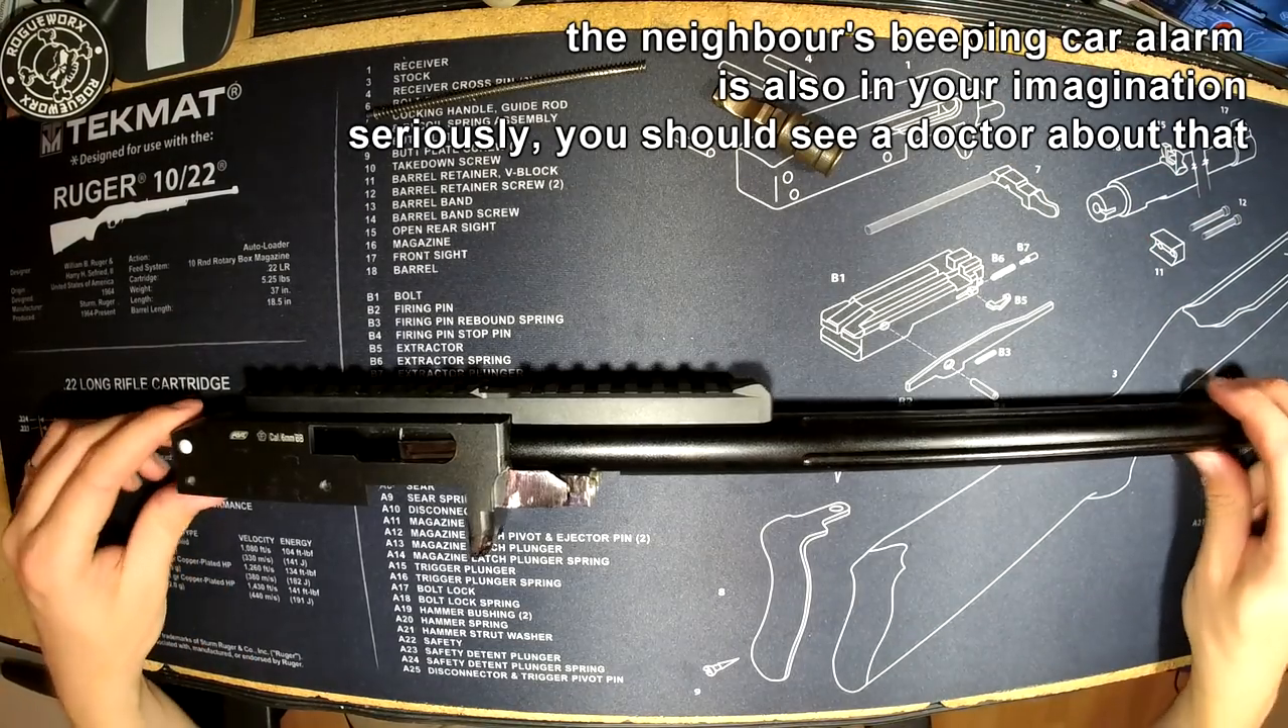That is our receiver back together again with the new barrel.